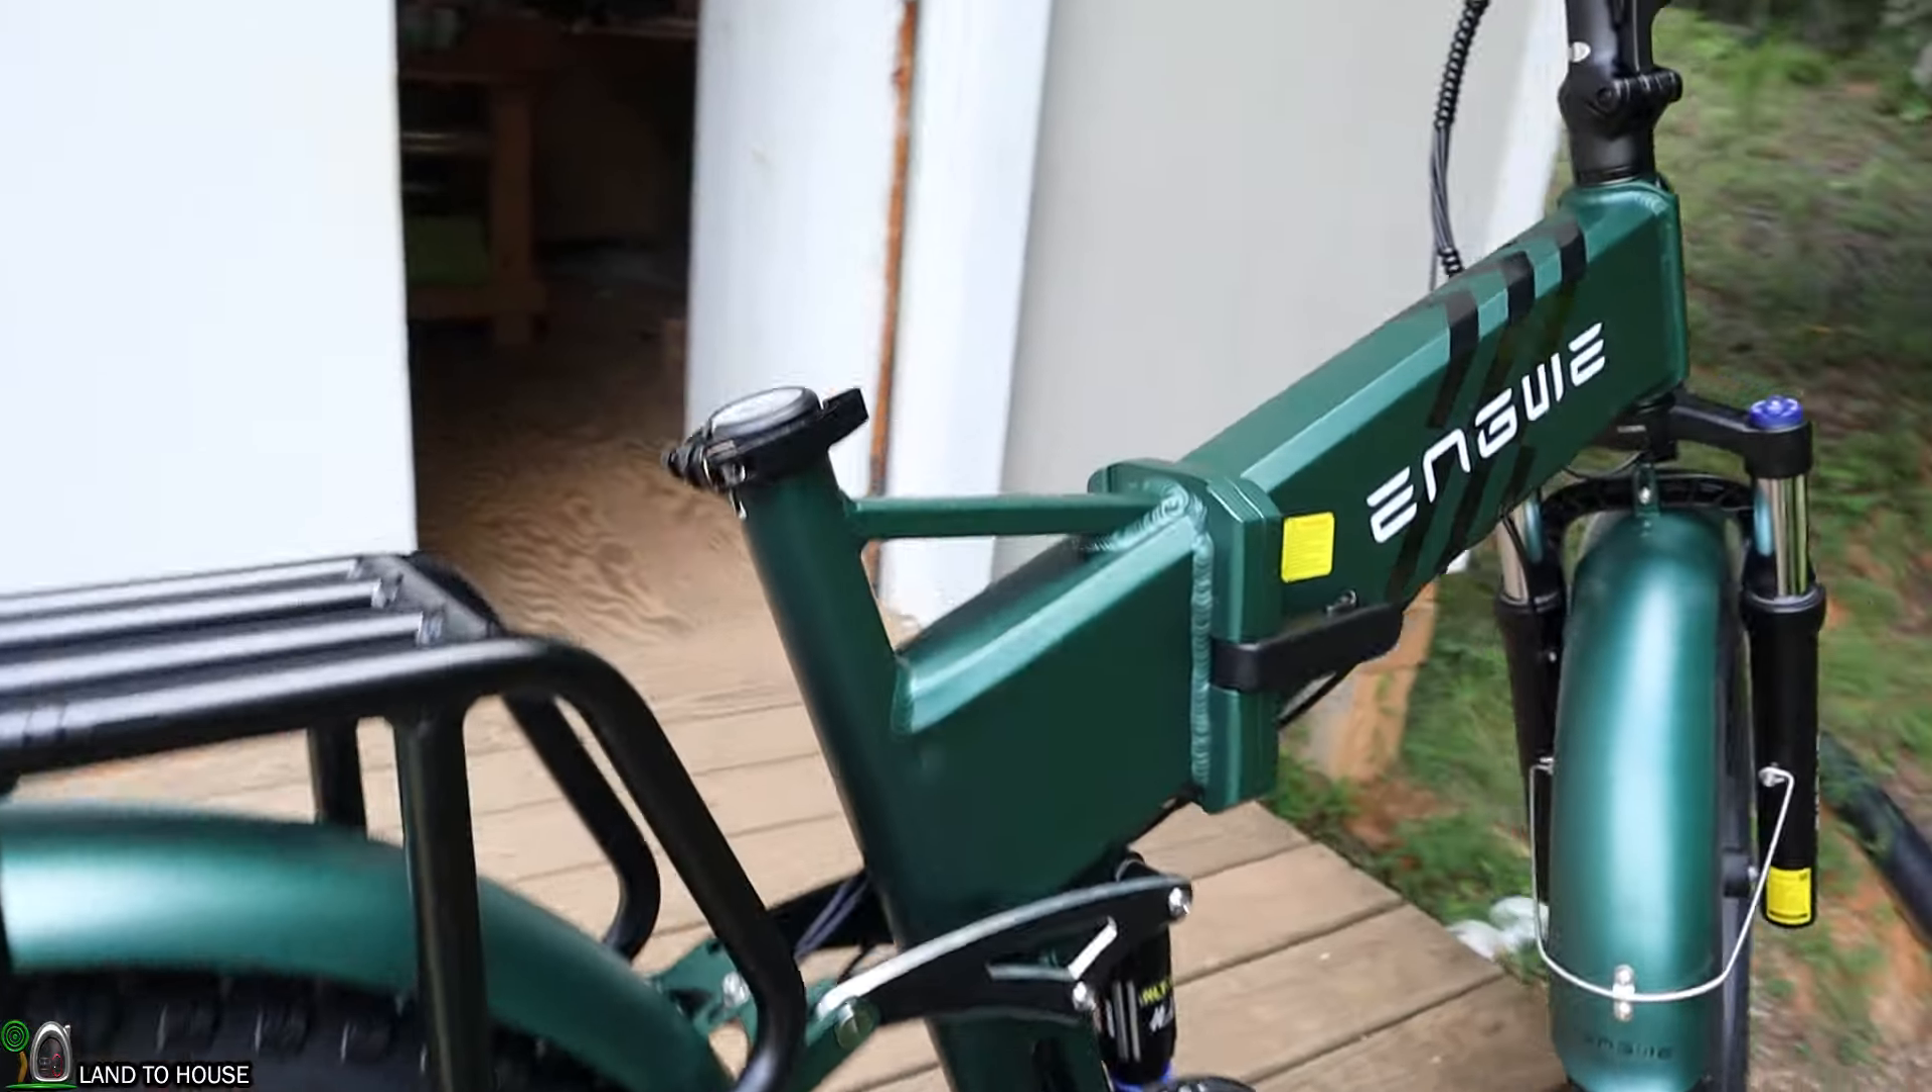All right the last thing to do is to put the seat on and the assembly will be complete.